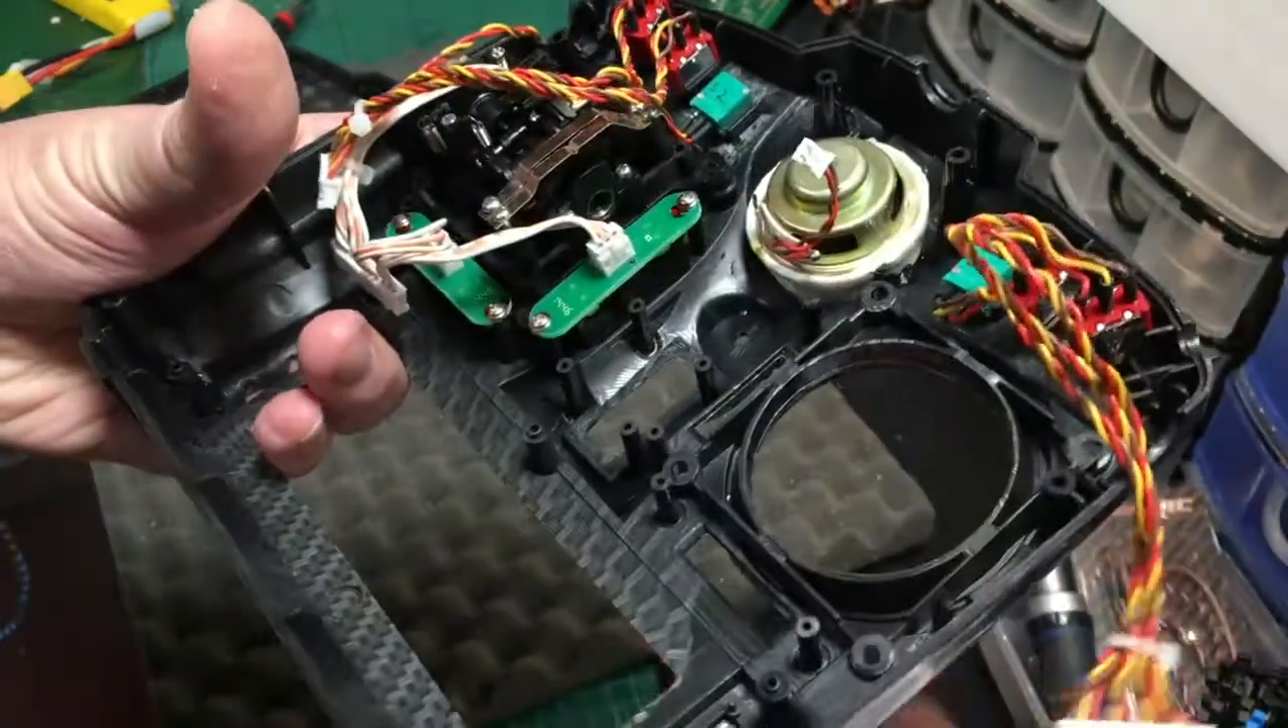All right, so there's one gimbal in.